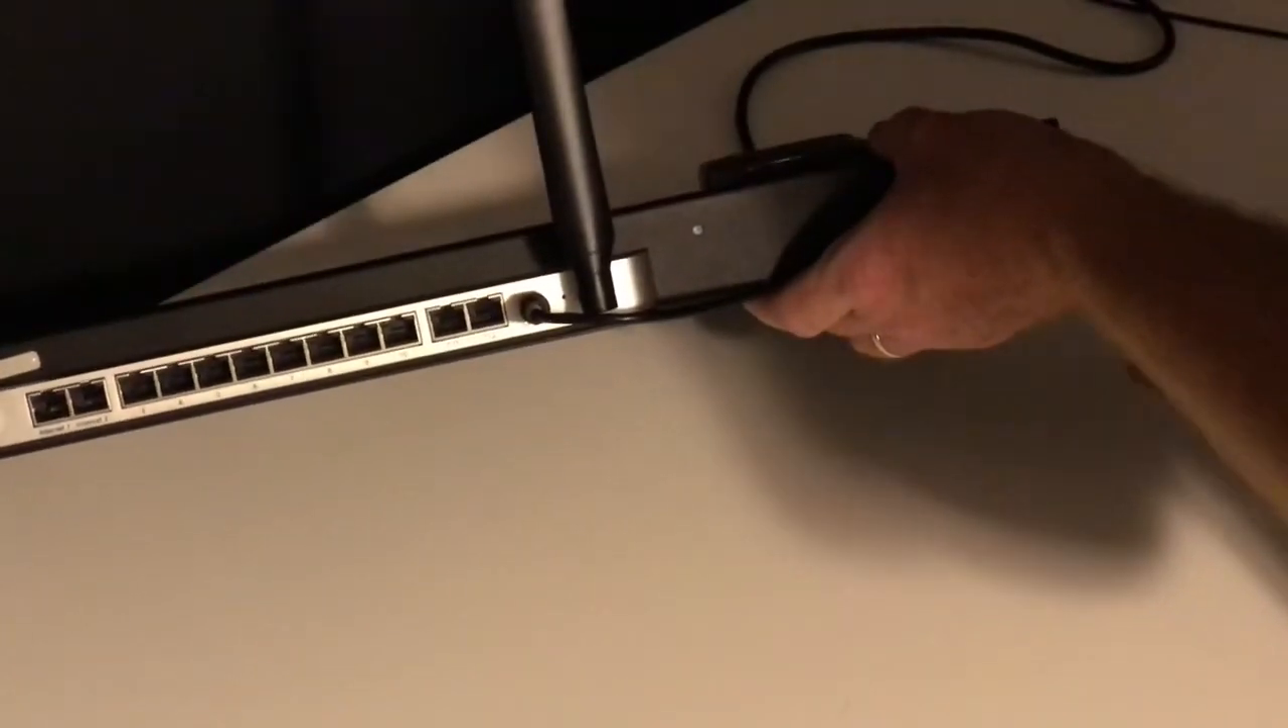Um, I don't have any, as you can see, I don't have any ethernet cables or WAN or anything plugged in.